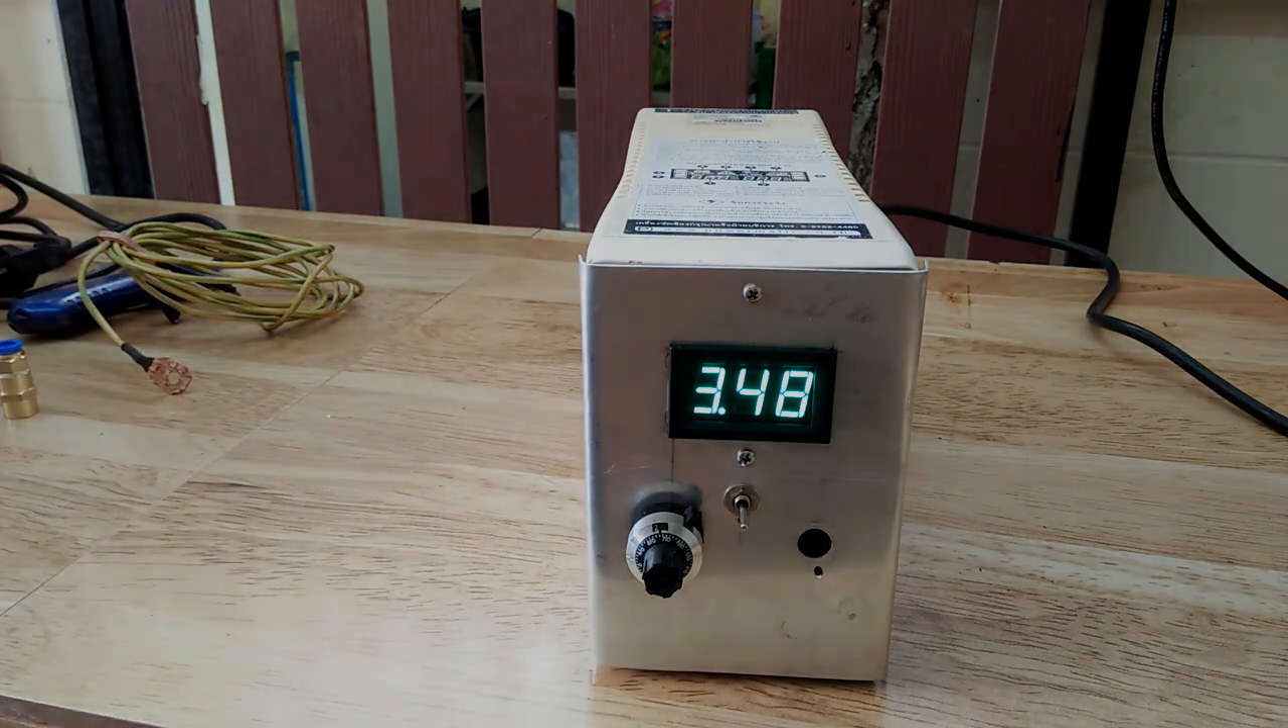You will also notice that the front panel of this PC UPS now have an aluminum sheet.